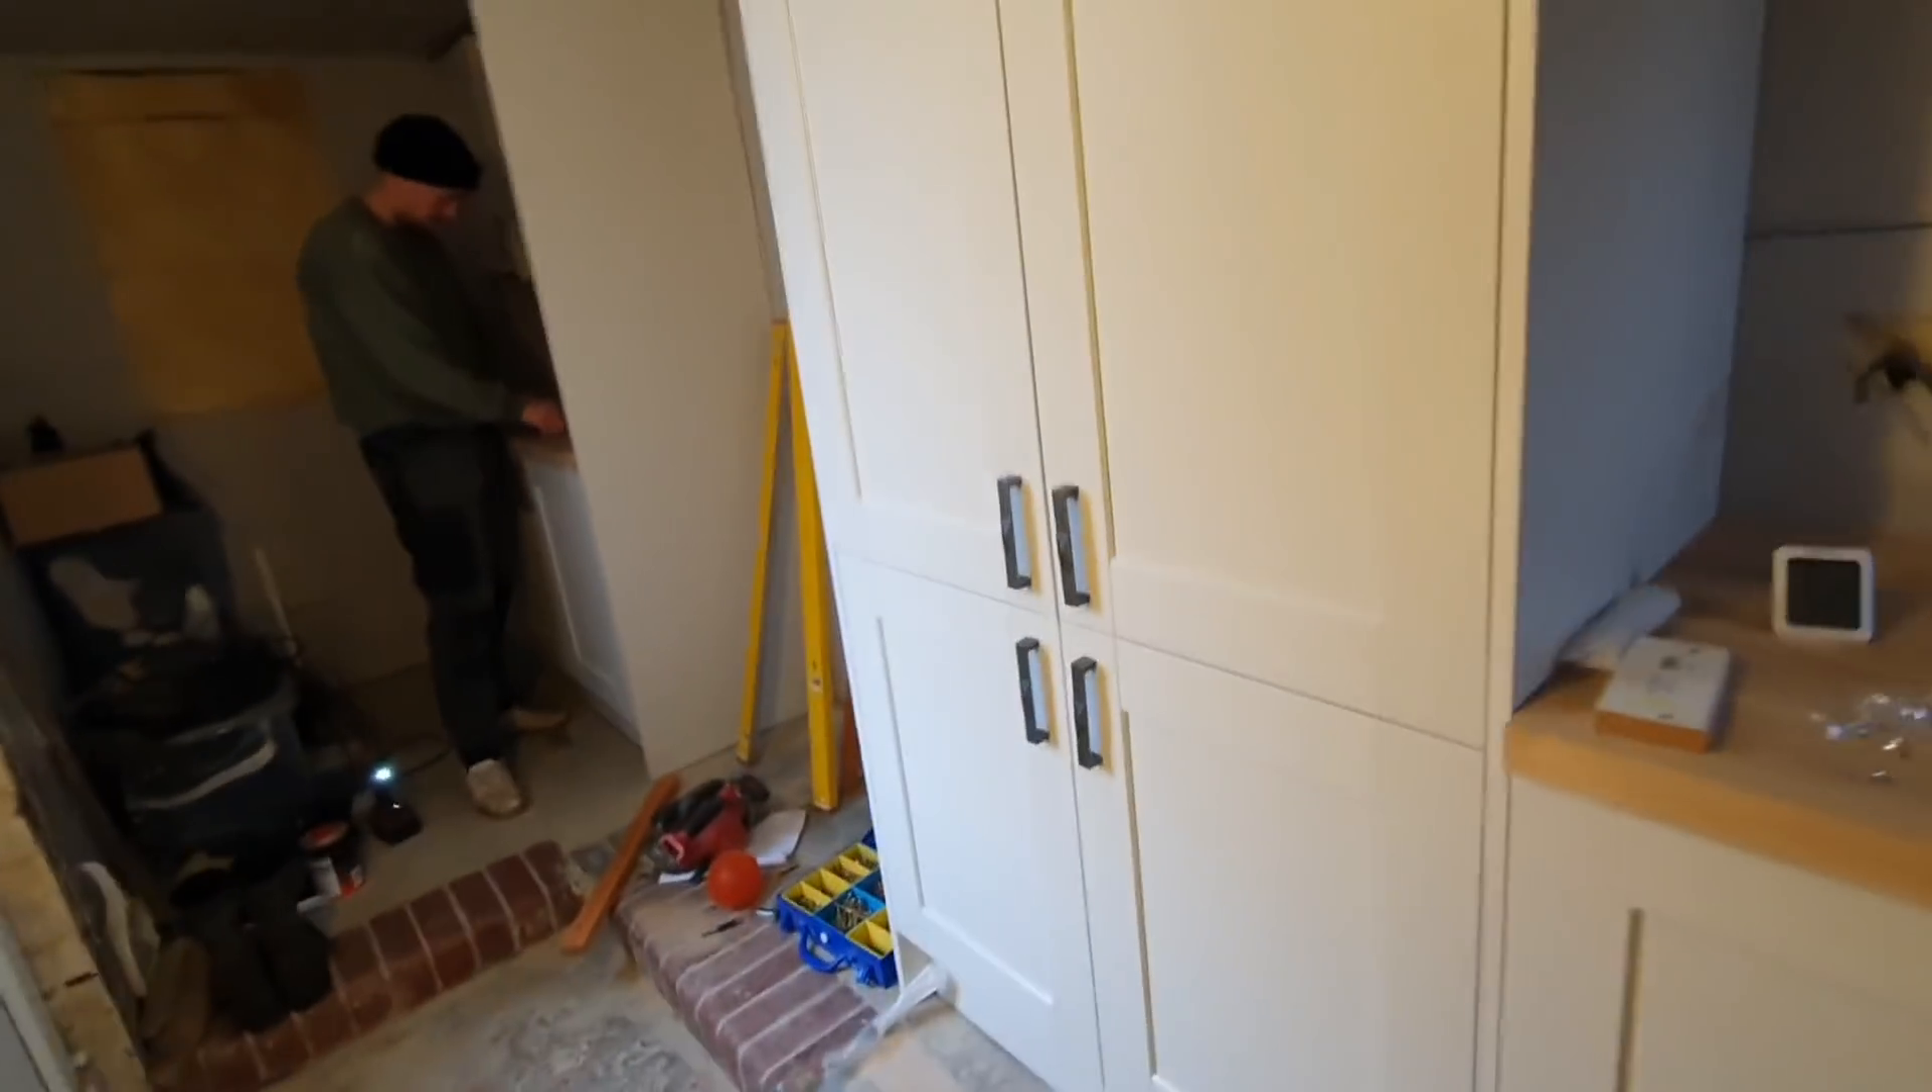Right that's all the handles done handles are on lovely.